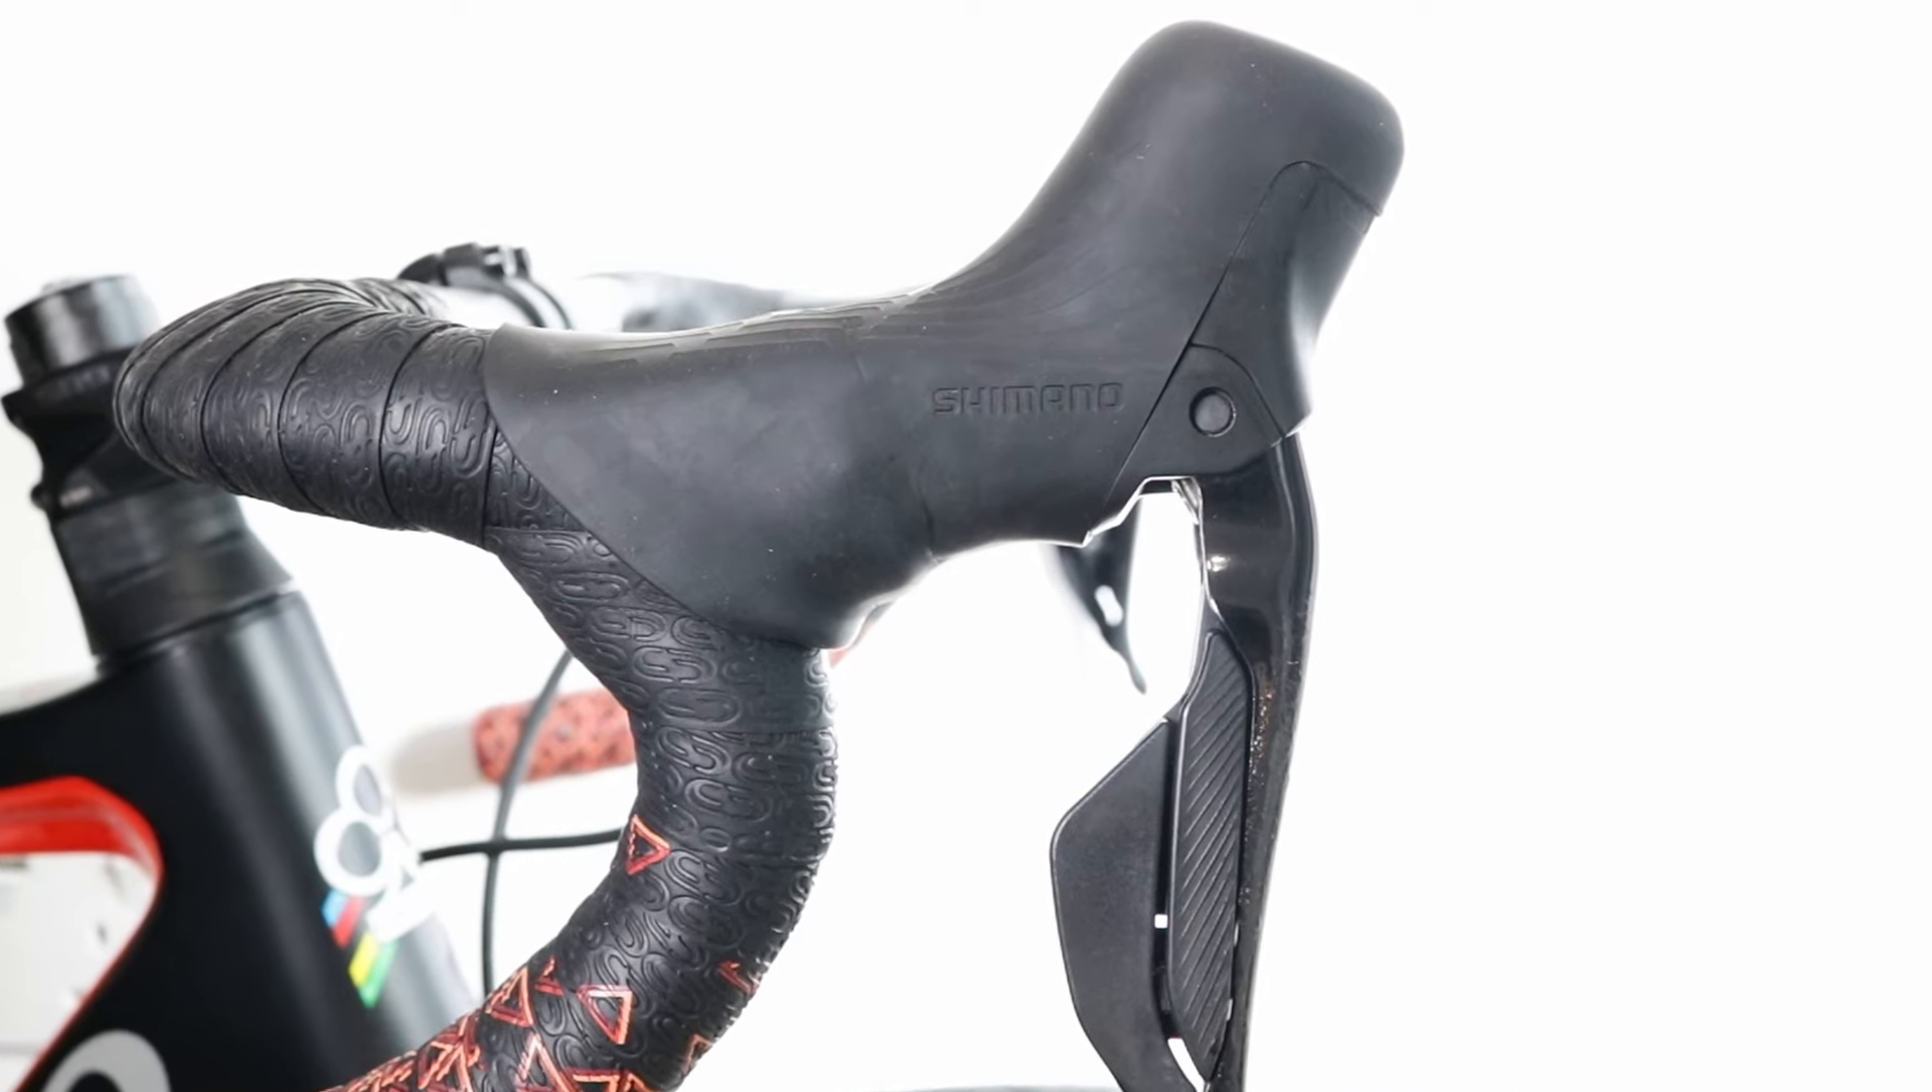And that's it! You have successfully replaced the bracket cover on your Shimano hydraulic and DI2 levers.